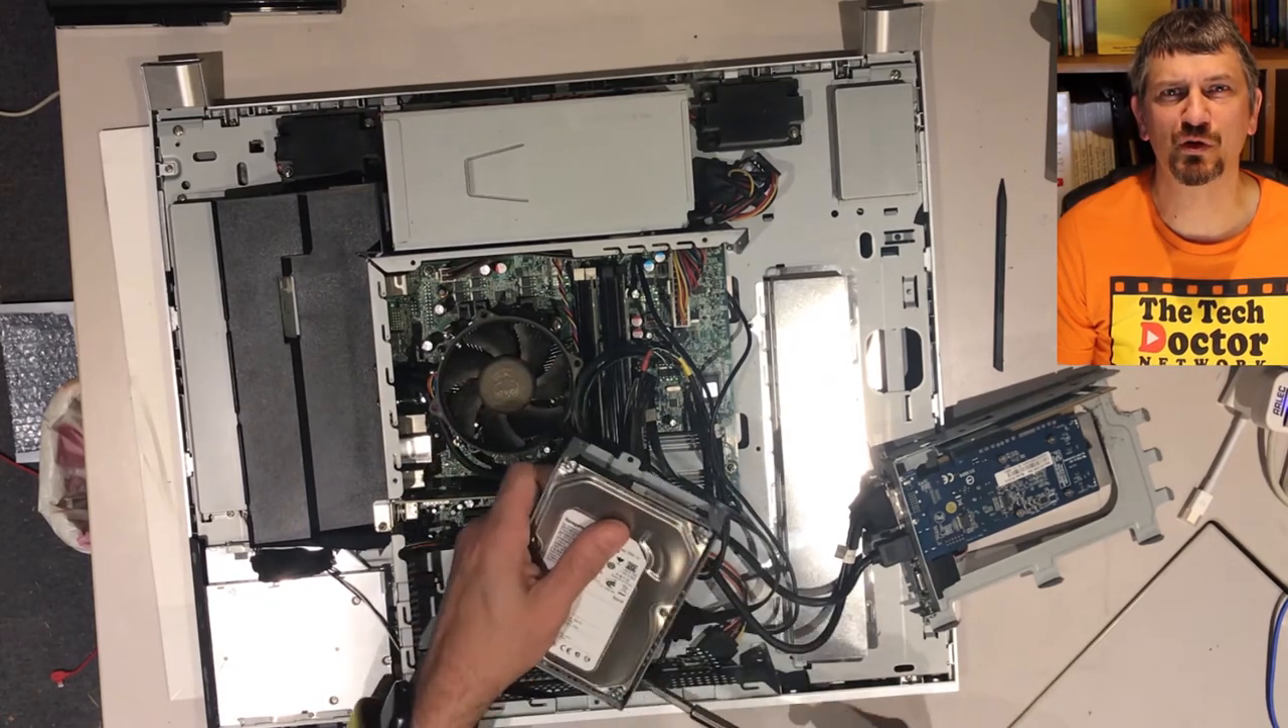Once I removed the cables and the screw I was able to remove the bracket and take out the hard drive.